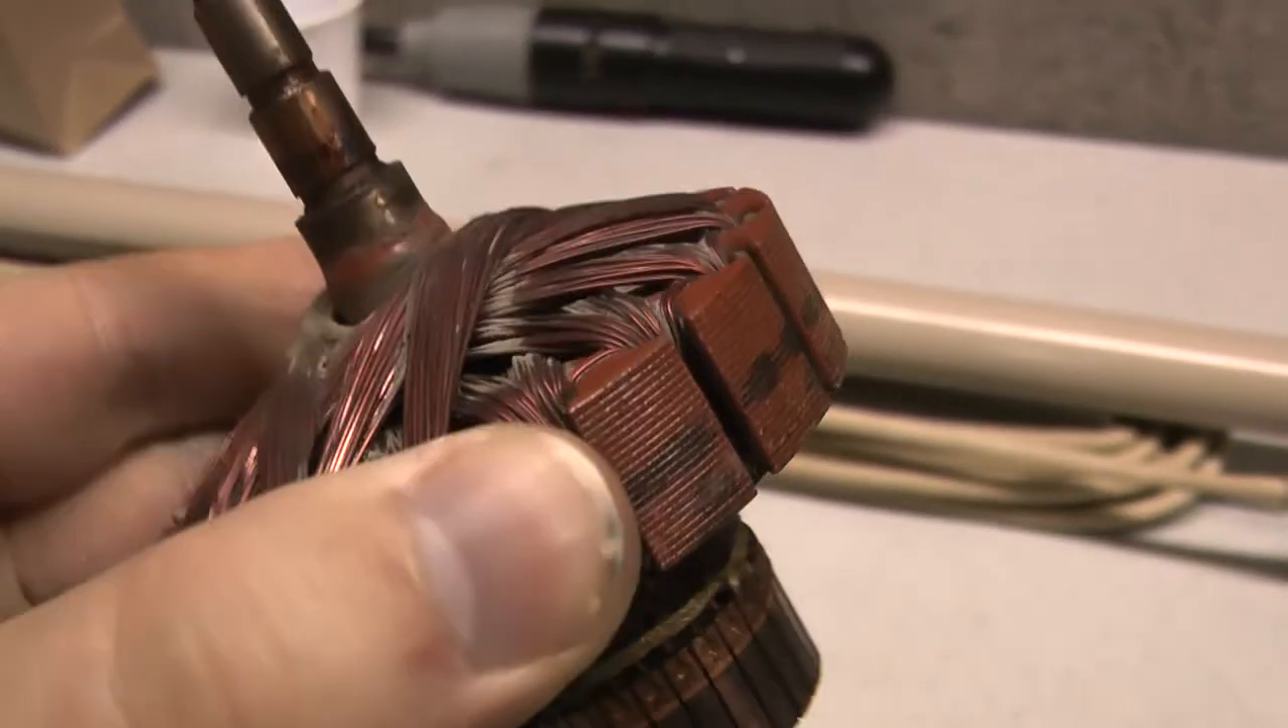Okay I got the armature out.